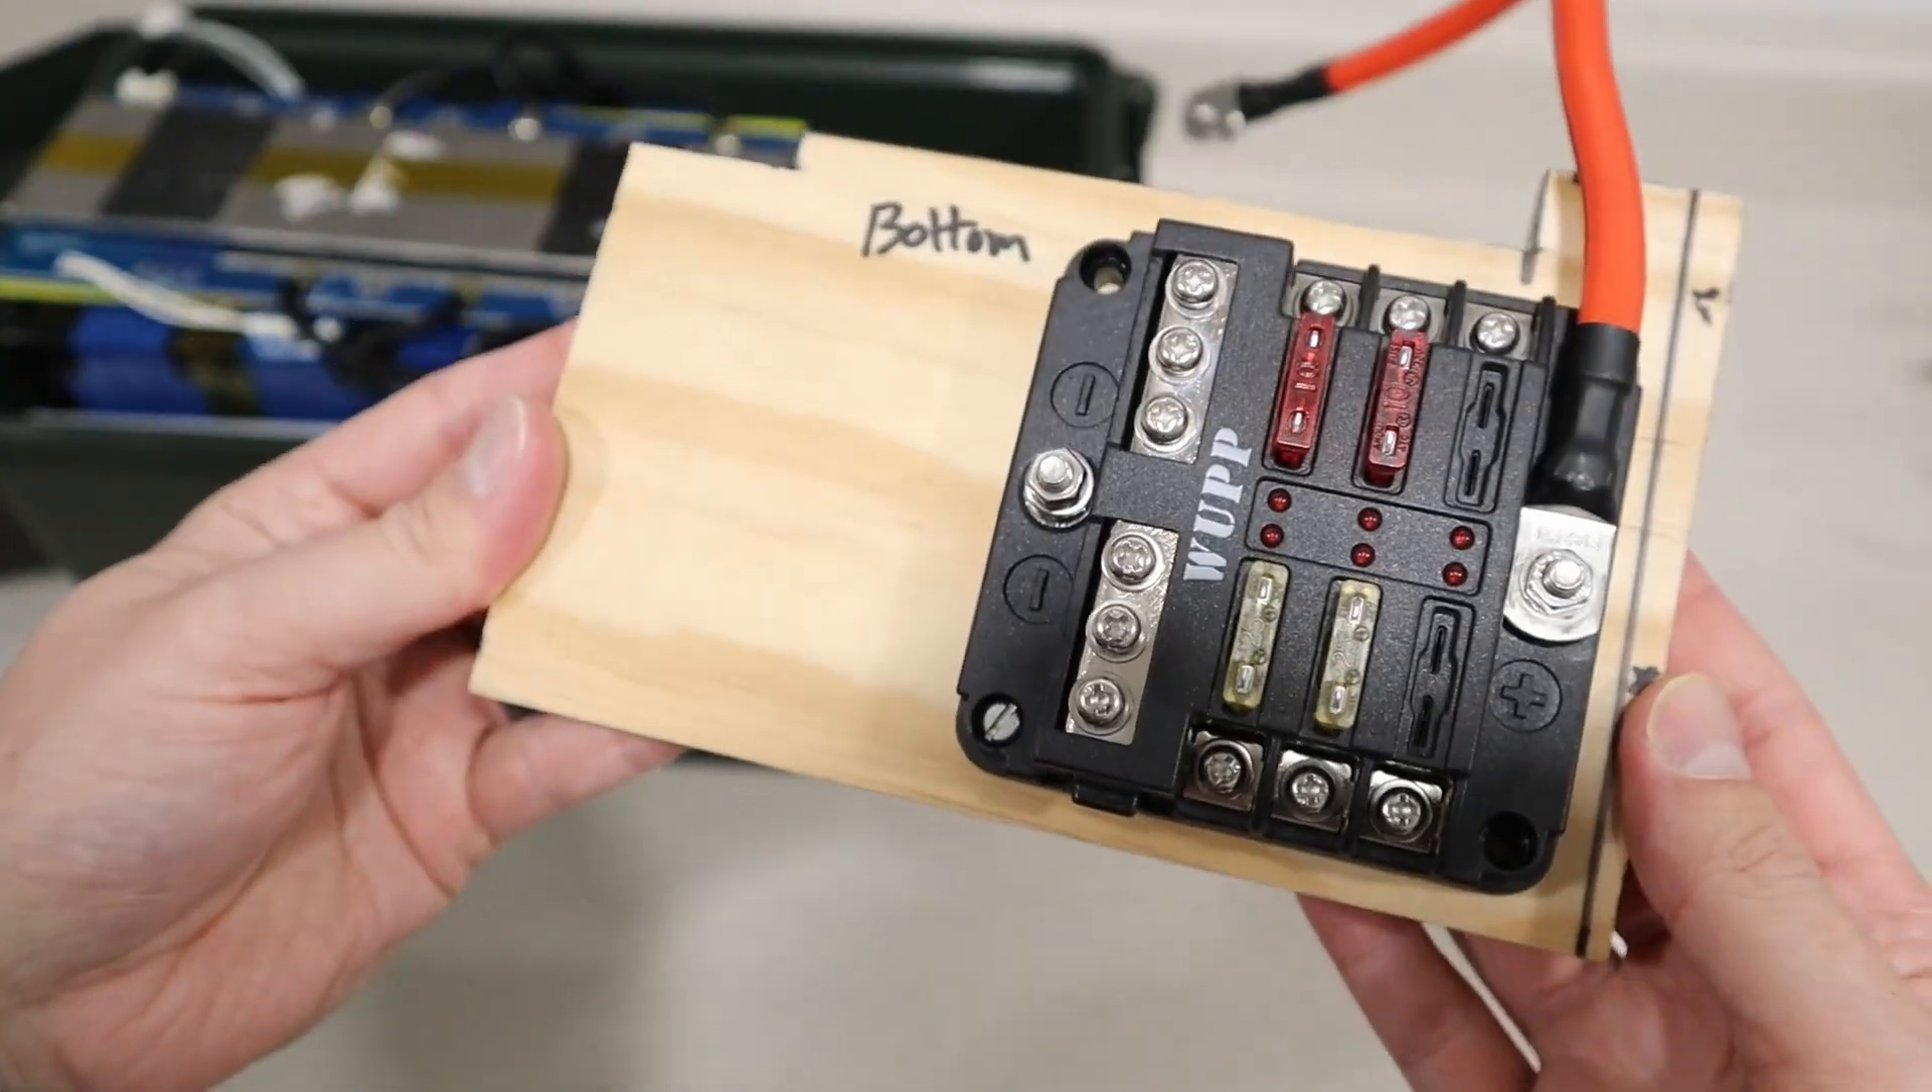I've gone ahead and cut out this piece of board and mounted my fuse block to it.